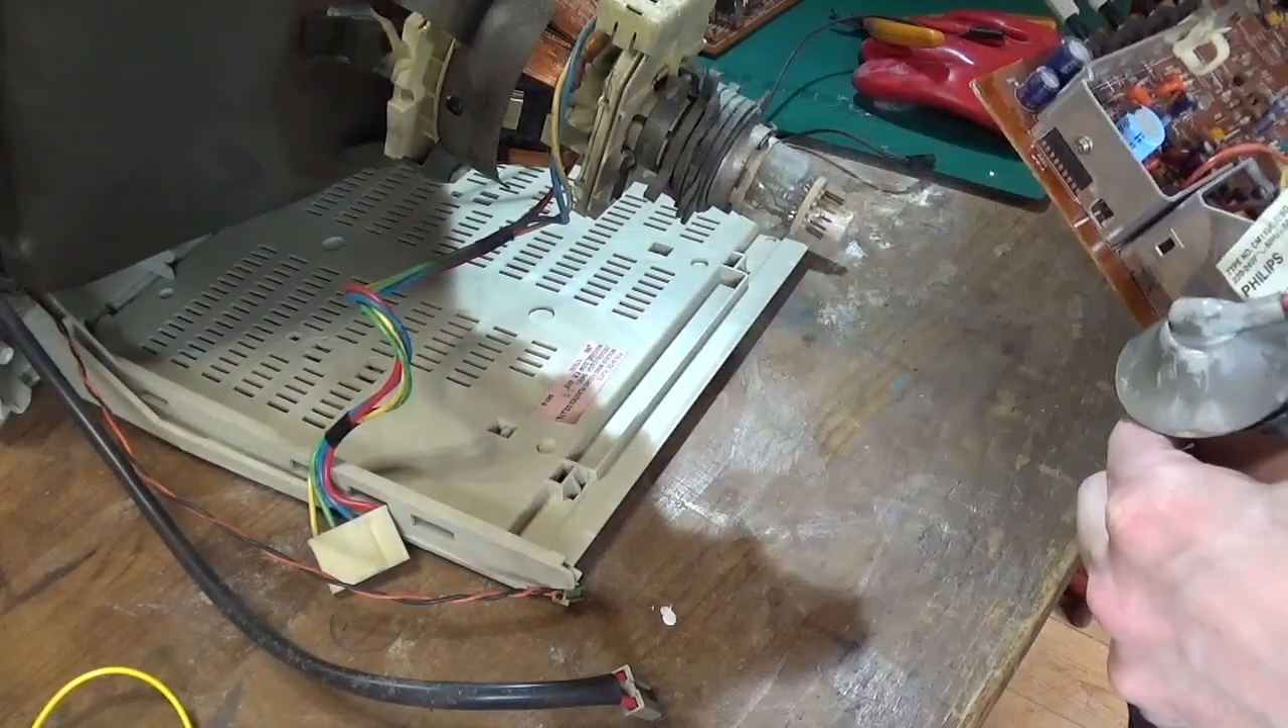And that's the board successfully removed from the main chassis.